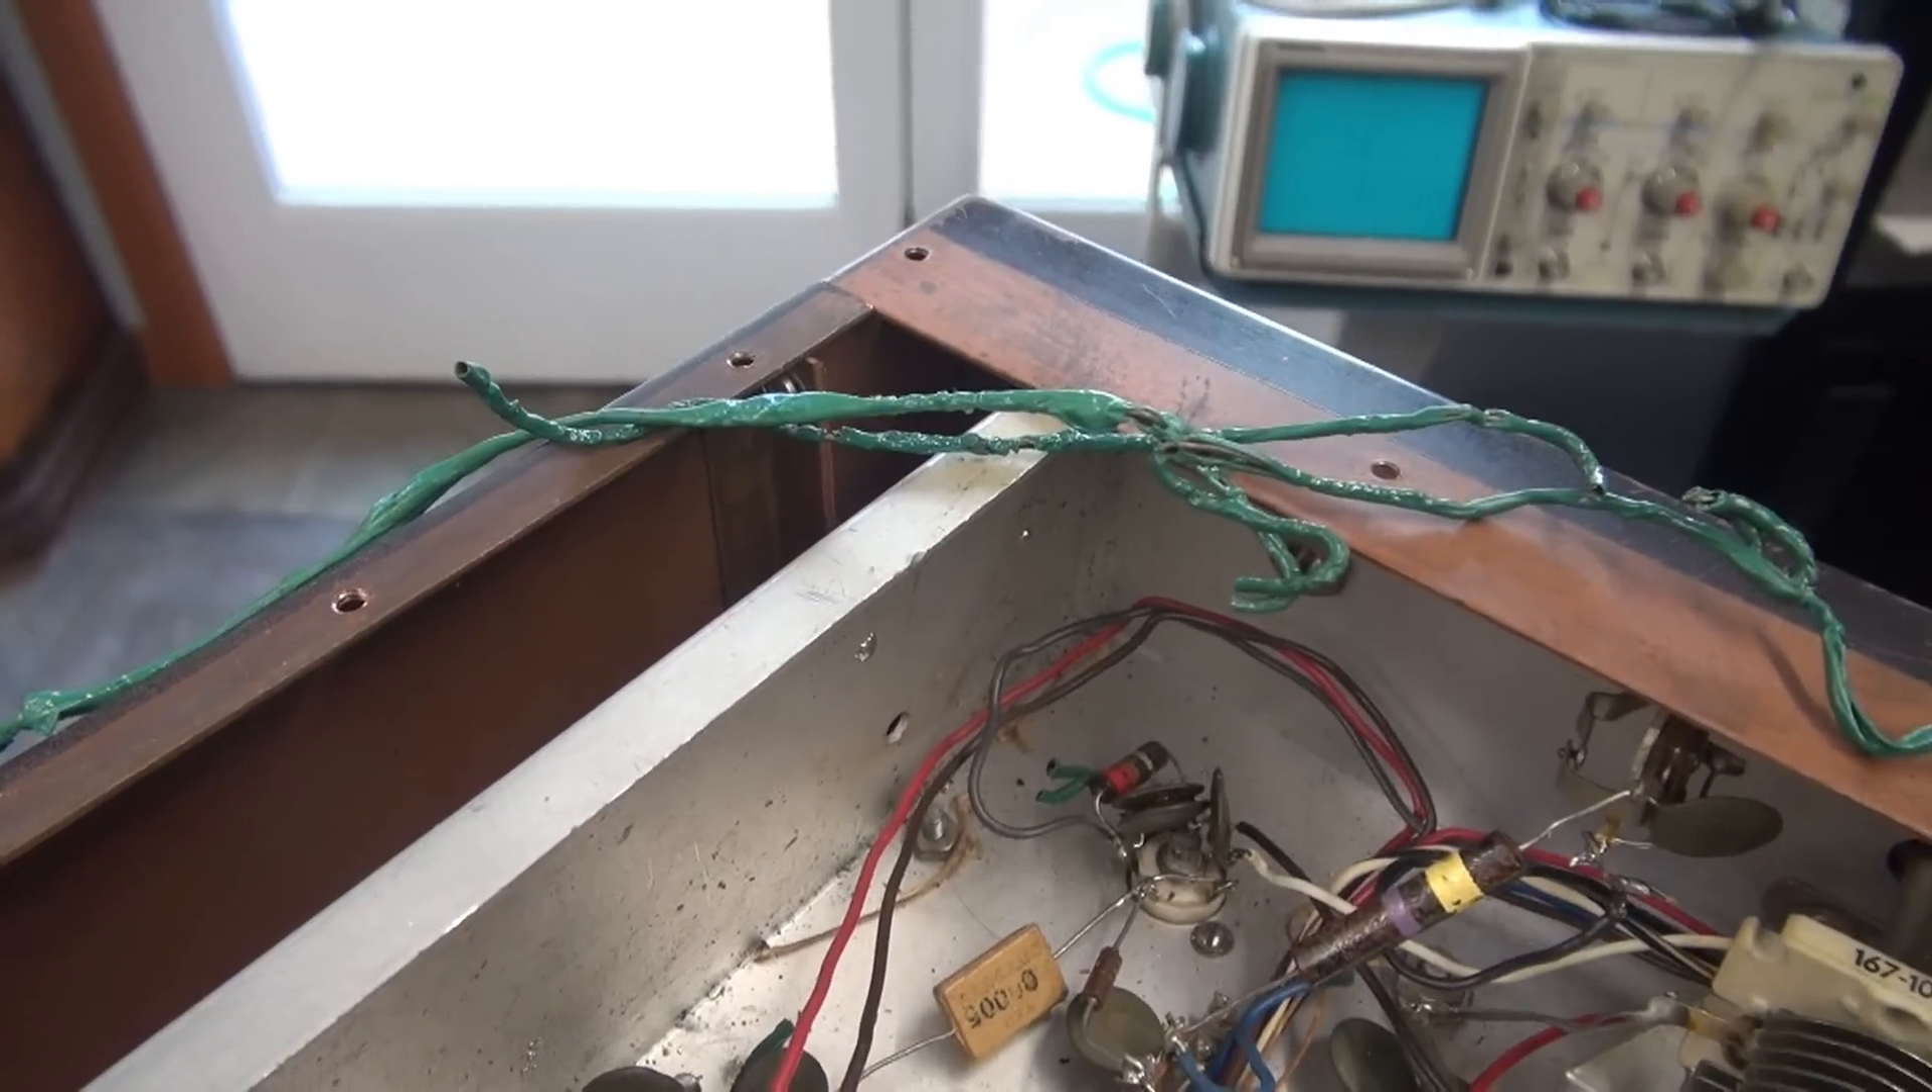Well, there's the damaged wire. I got it all pulled out.